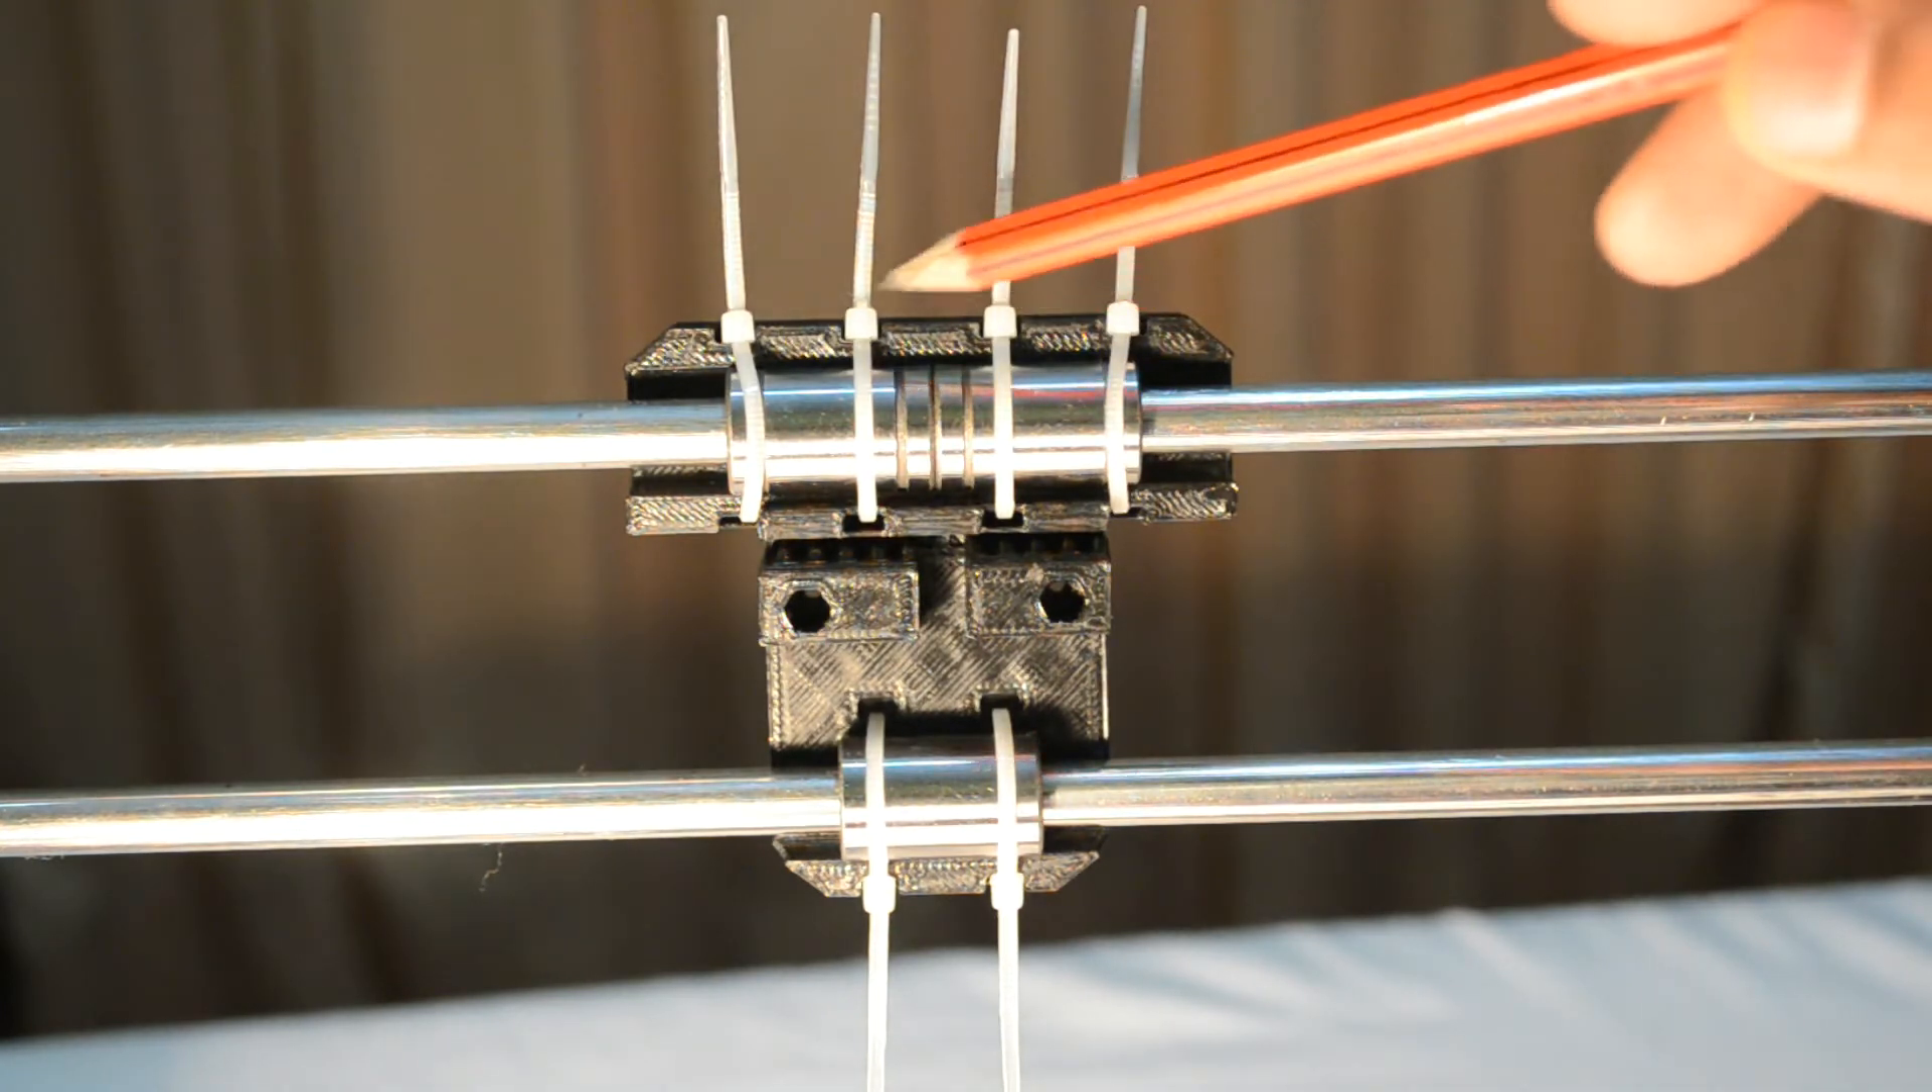Here we have completed mounting our X carriage onto the X axis smooth rods.